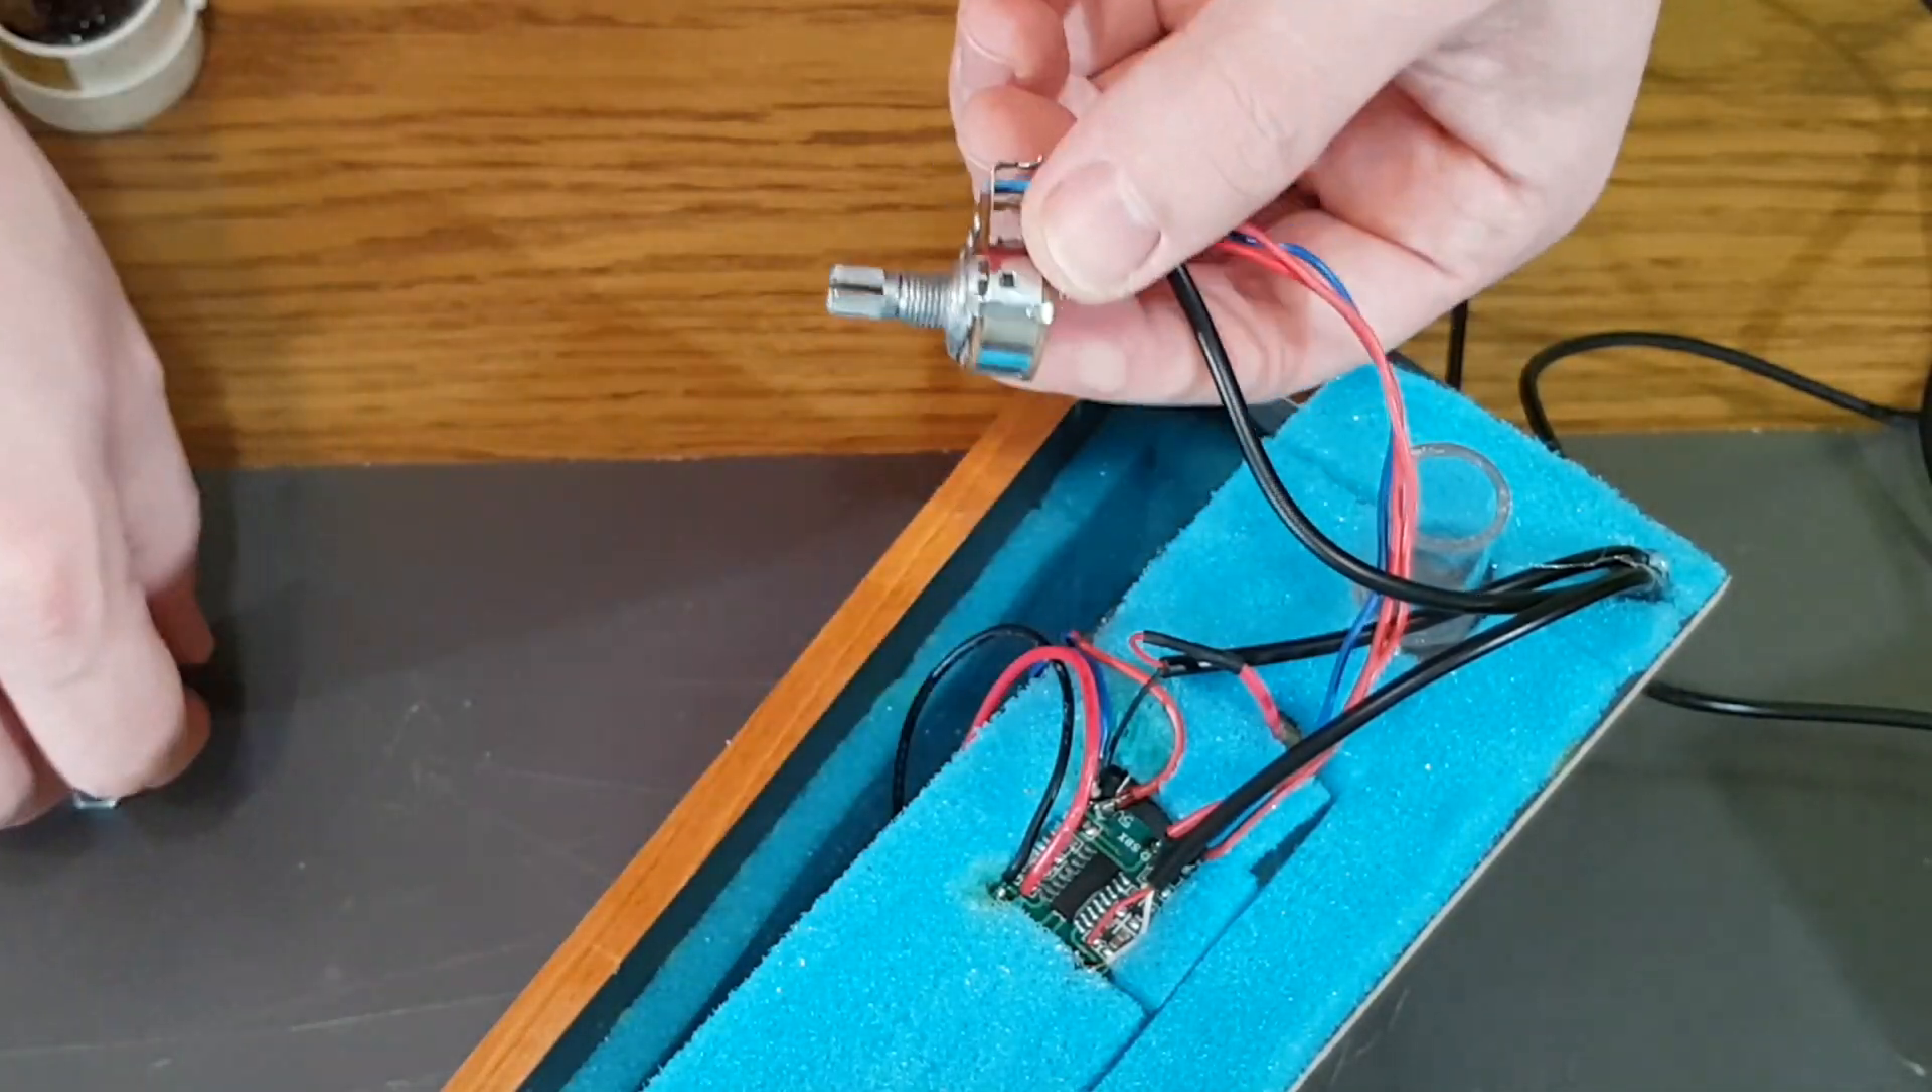The speakers are almost finished. I need to connect the potentiometer and fix it in position.